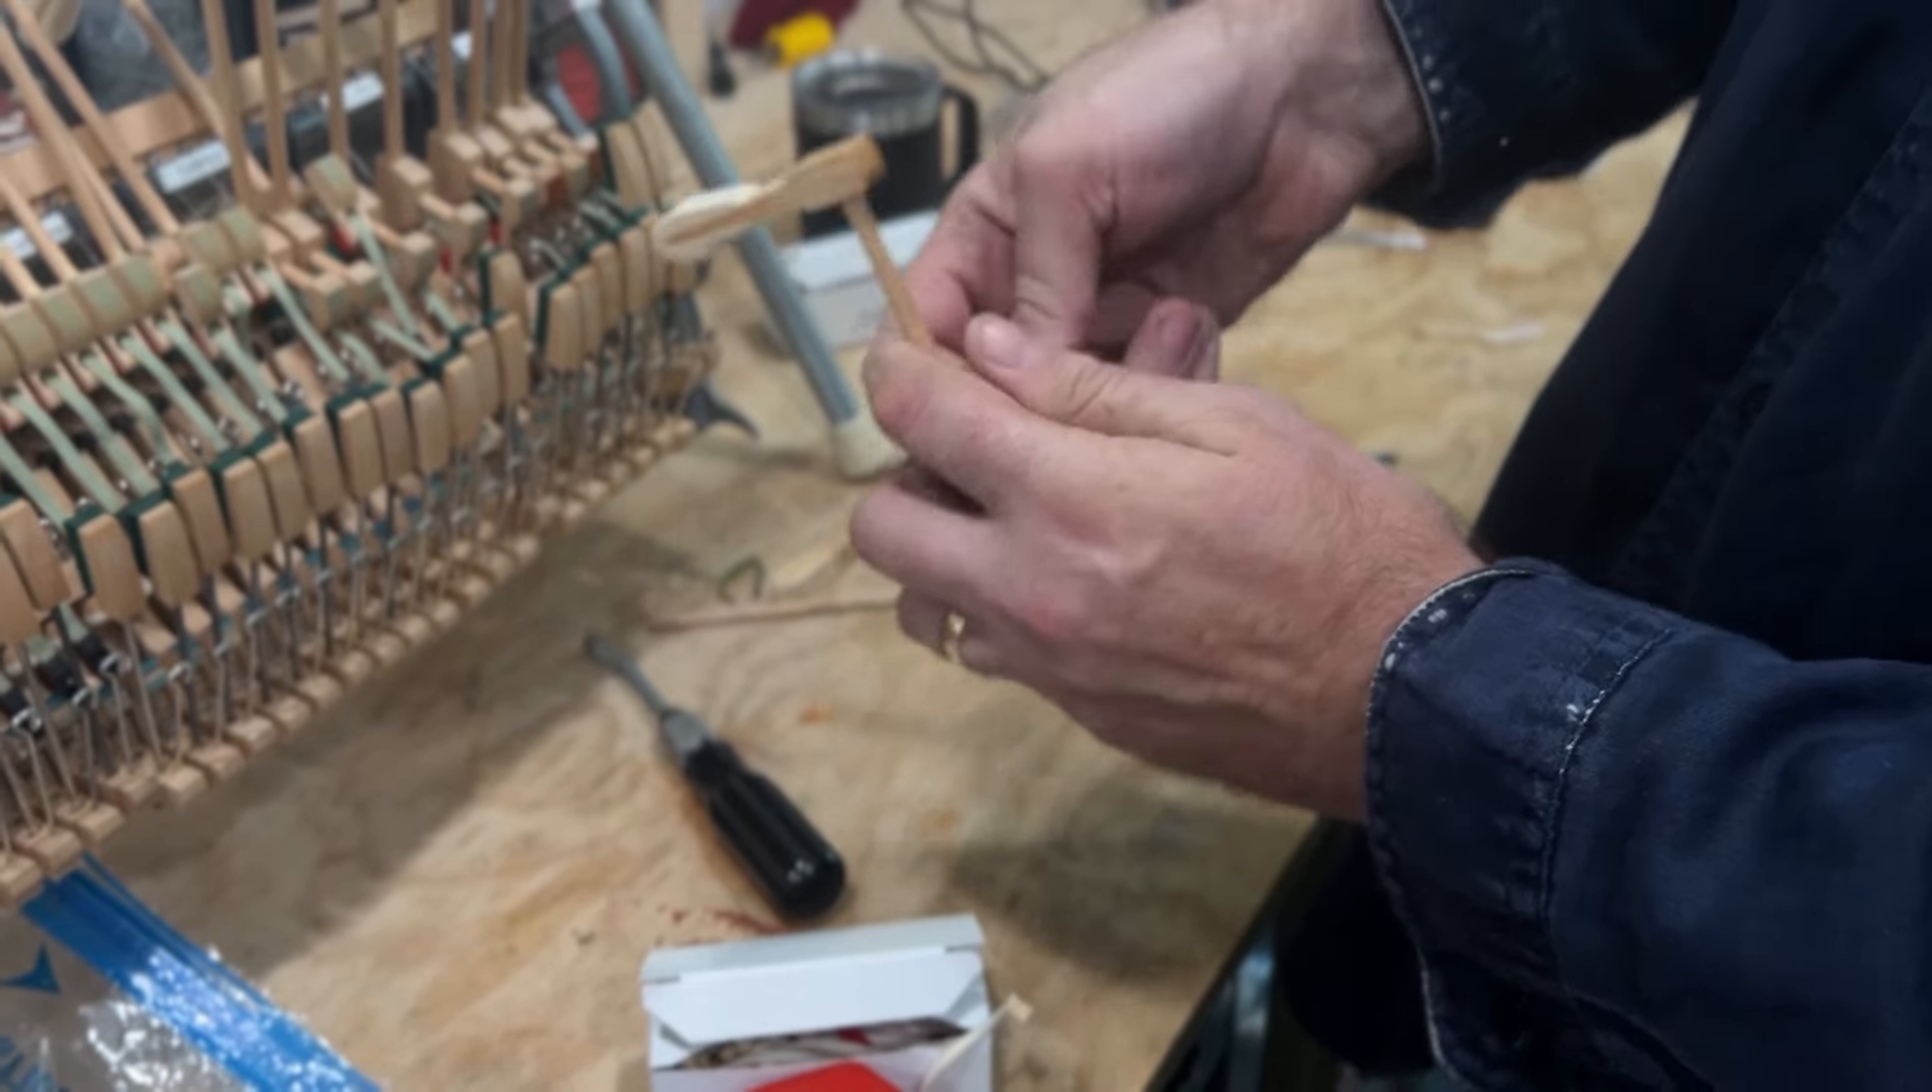Now the hammer shank and the hammer came off together.